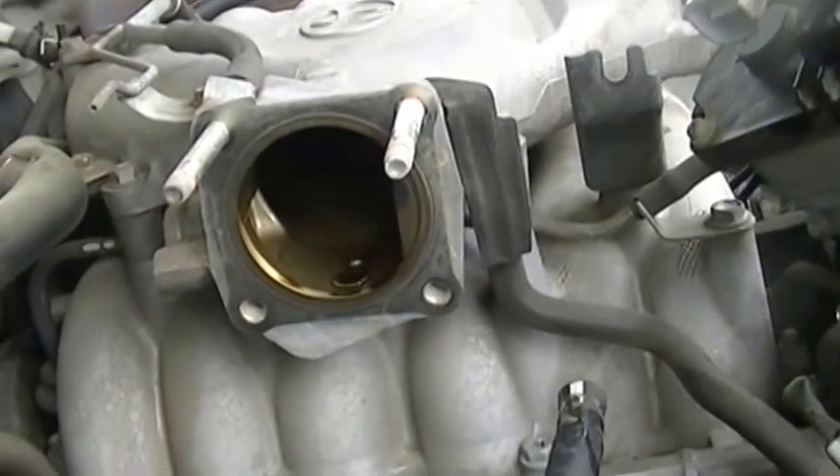I just removed the throttle body and this is the view of it now.